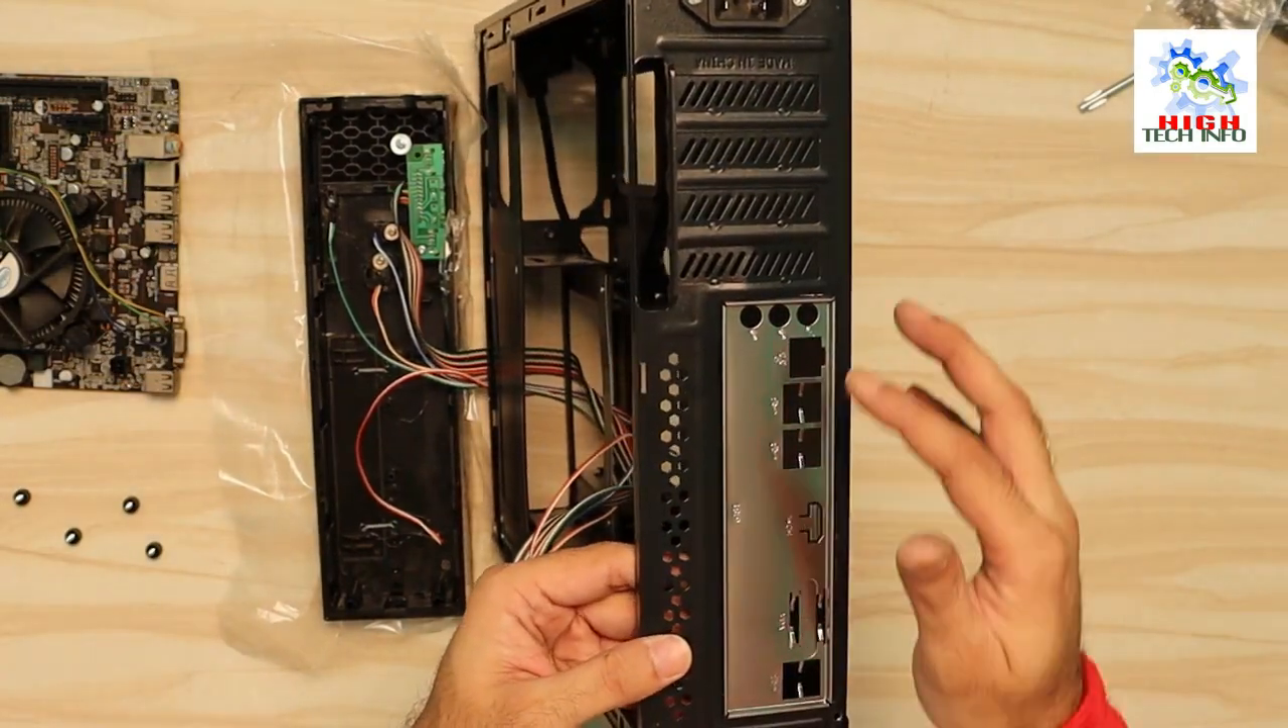यह I .O .Plate motherboard के साथ ही मिलती है तो हमने इस I .O .Plate को लगा लिया है cabinet में।